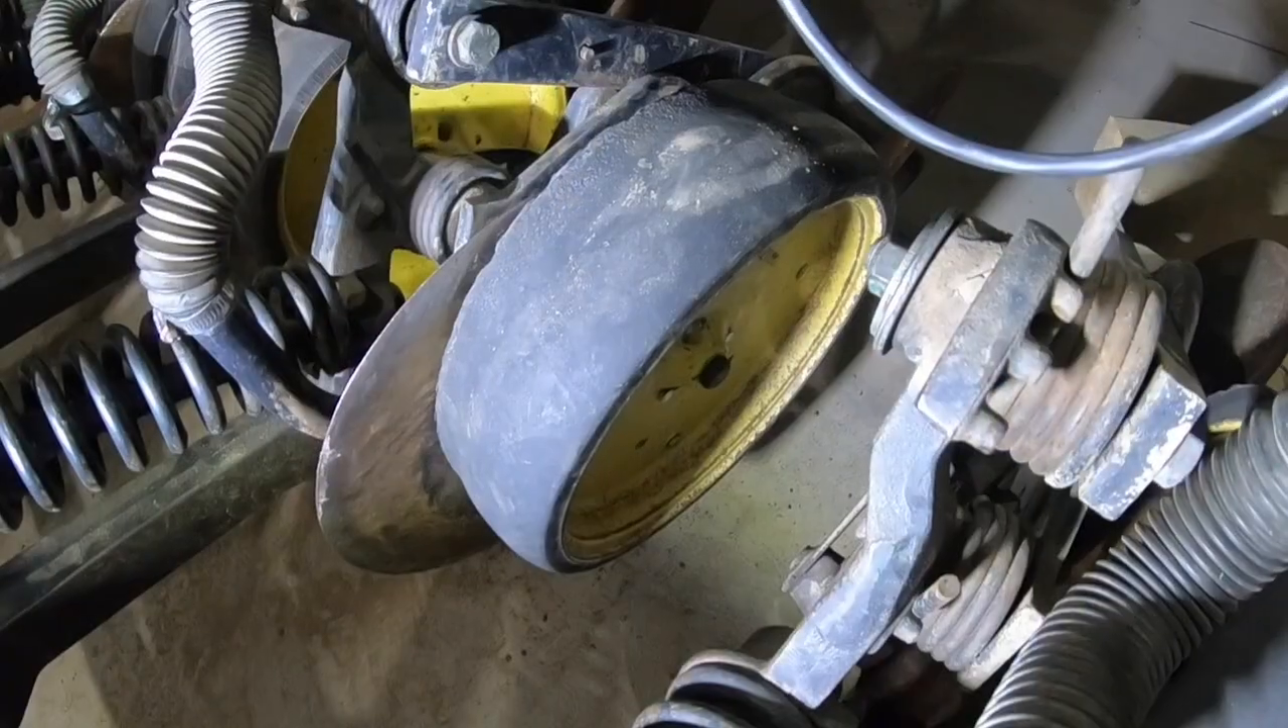We got the gauge wheel back on.